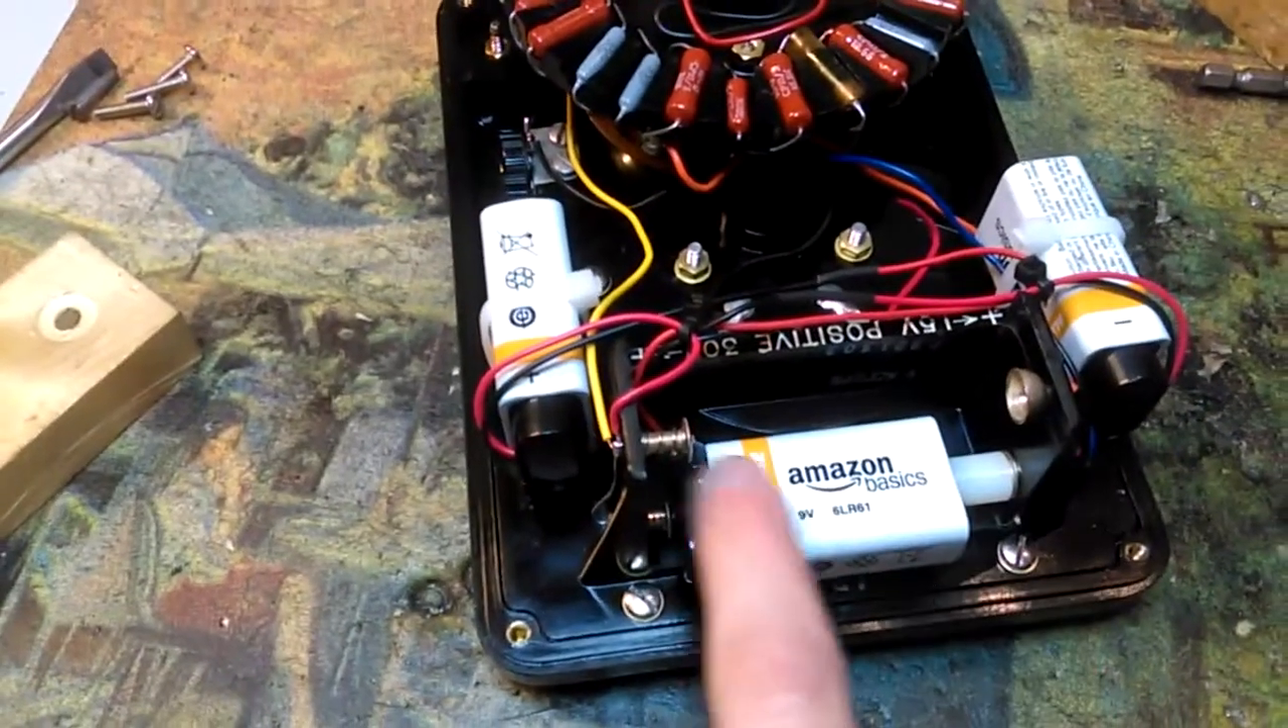So about 15 minutes later here we are and all three 9 volt batteries are installed and wired together as you can see one at each position.